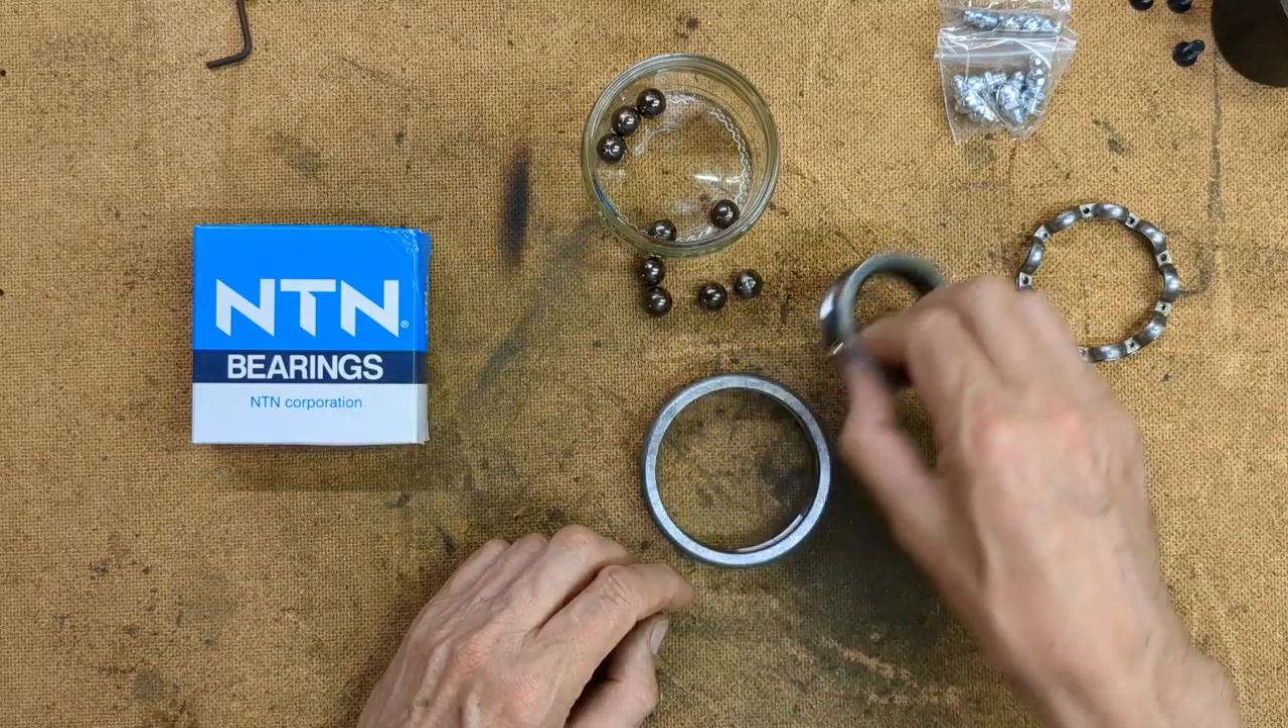And after a lot of juggling and fiddling, I was able to separate the two rings.